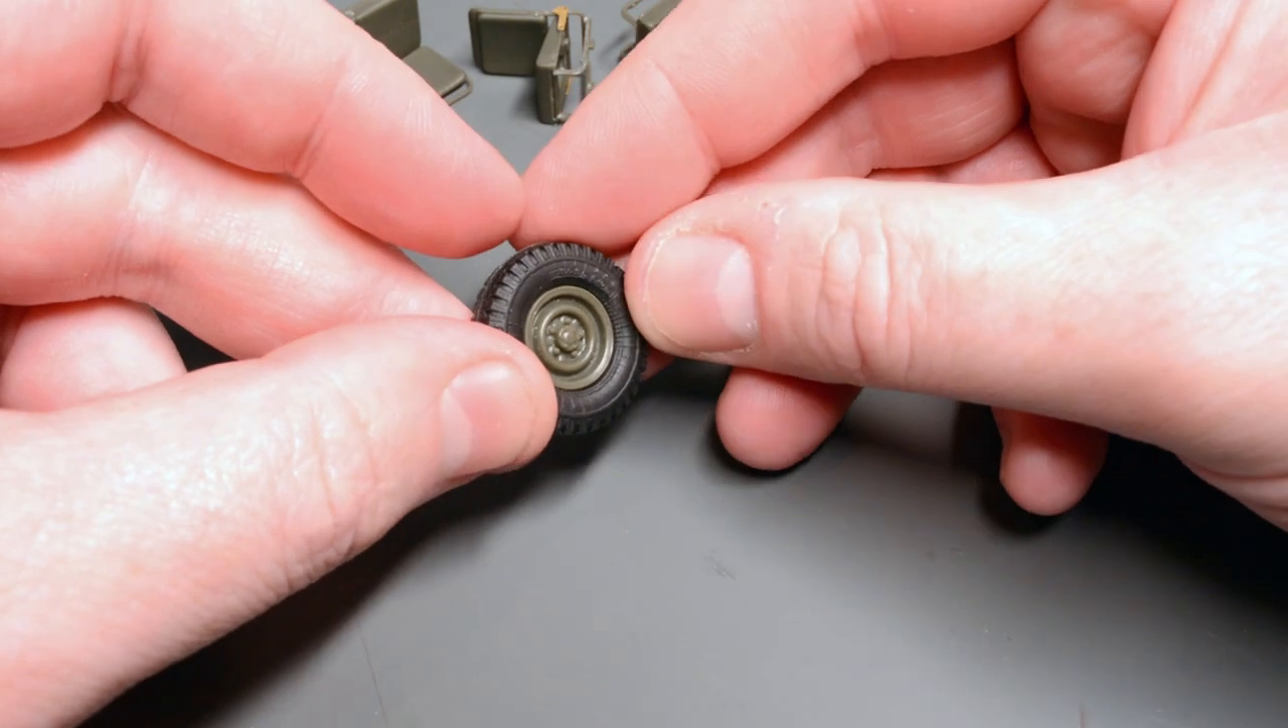Once the wheels had fully cured I pressed the rubber or vinyl tyres onto them and I was pleased to see that they fit perfectly with no gaps around the outside whatsoever.